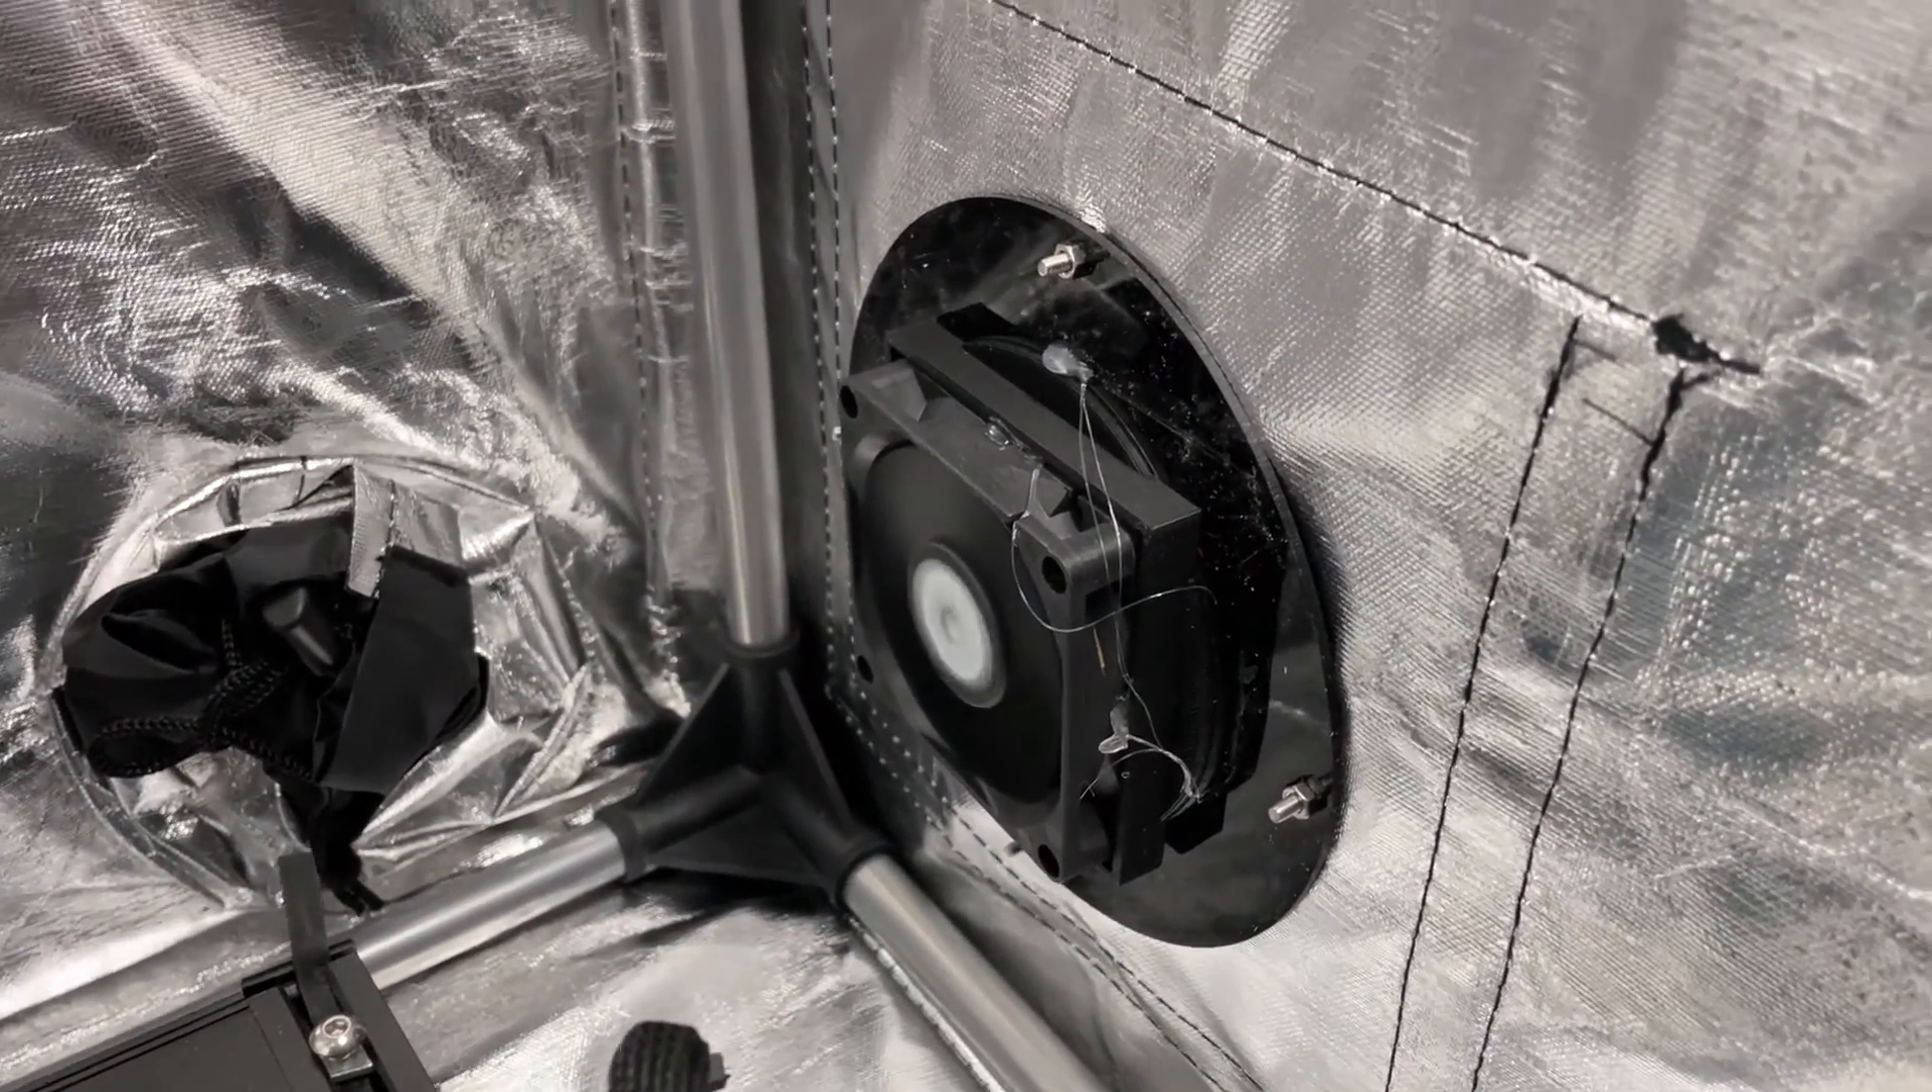And here is our cute little fan totally installed you can see I got that all screwed in.